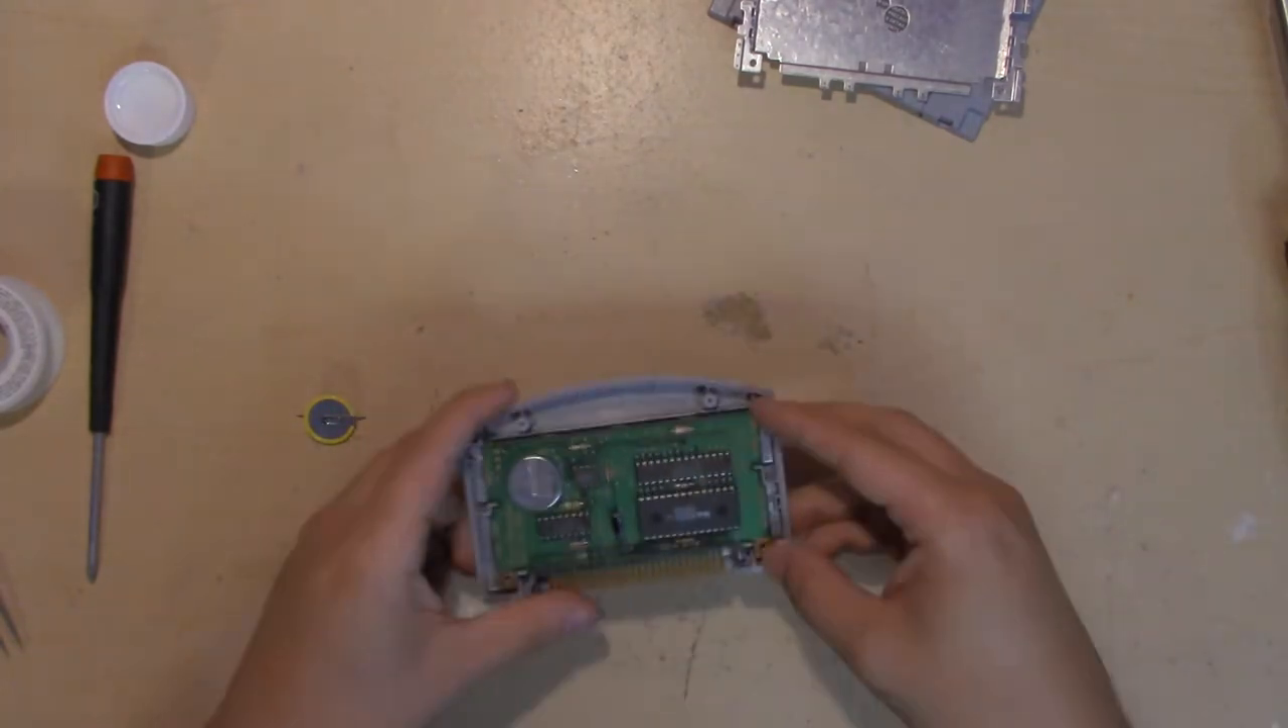Right and remove the metal shell and there's the battery.